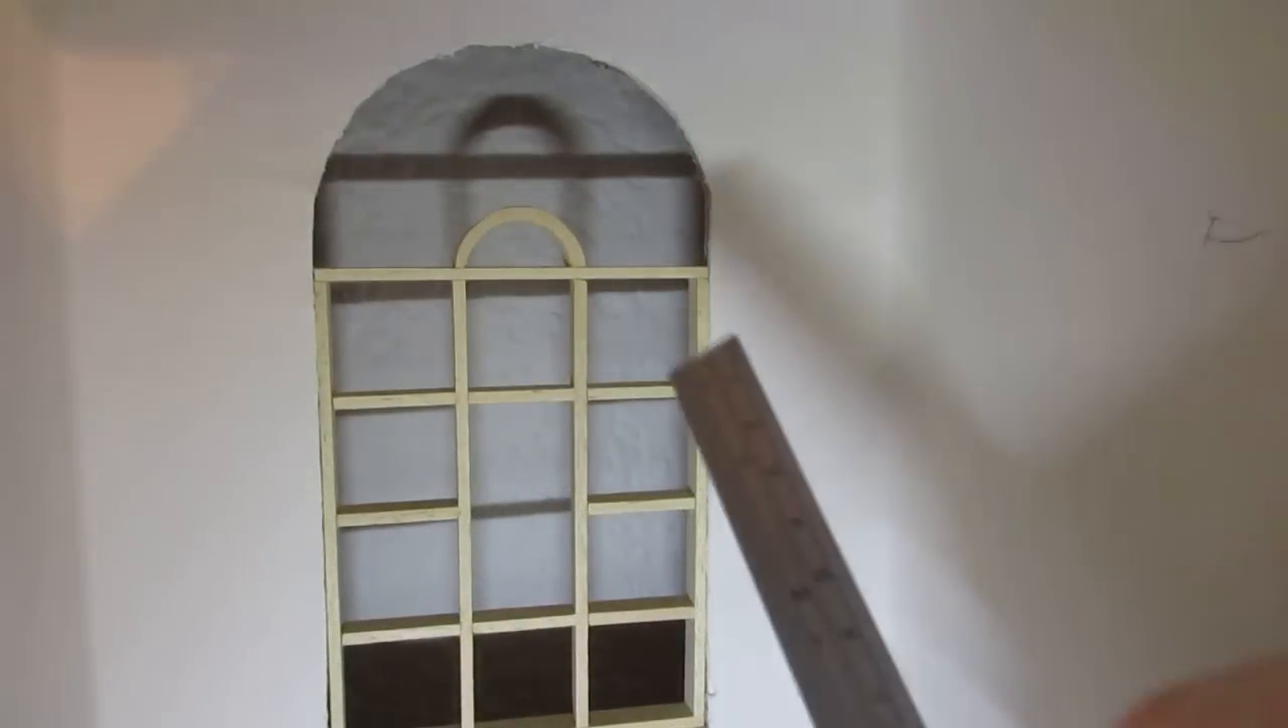Okay so the window is now back in place and I just wanted to take a few measurements.